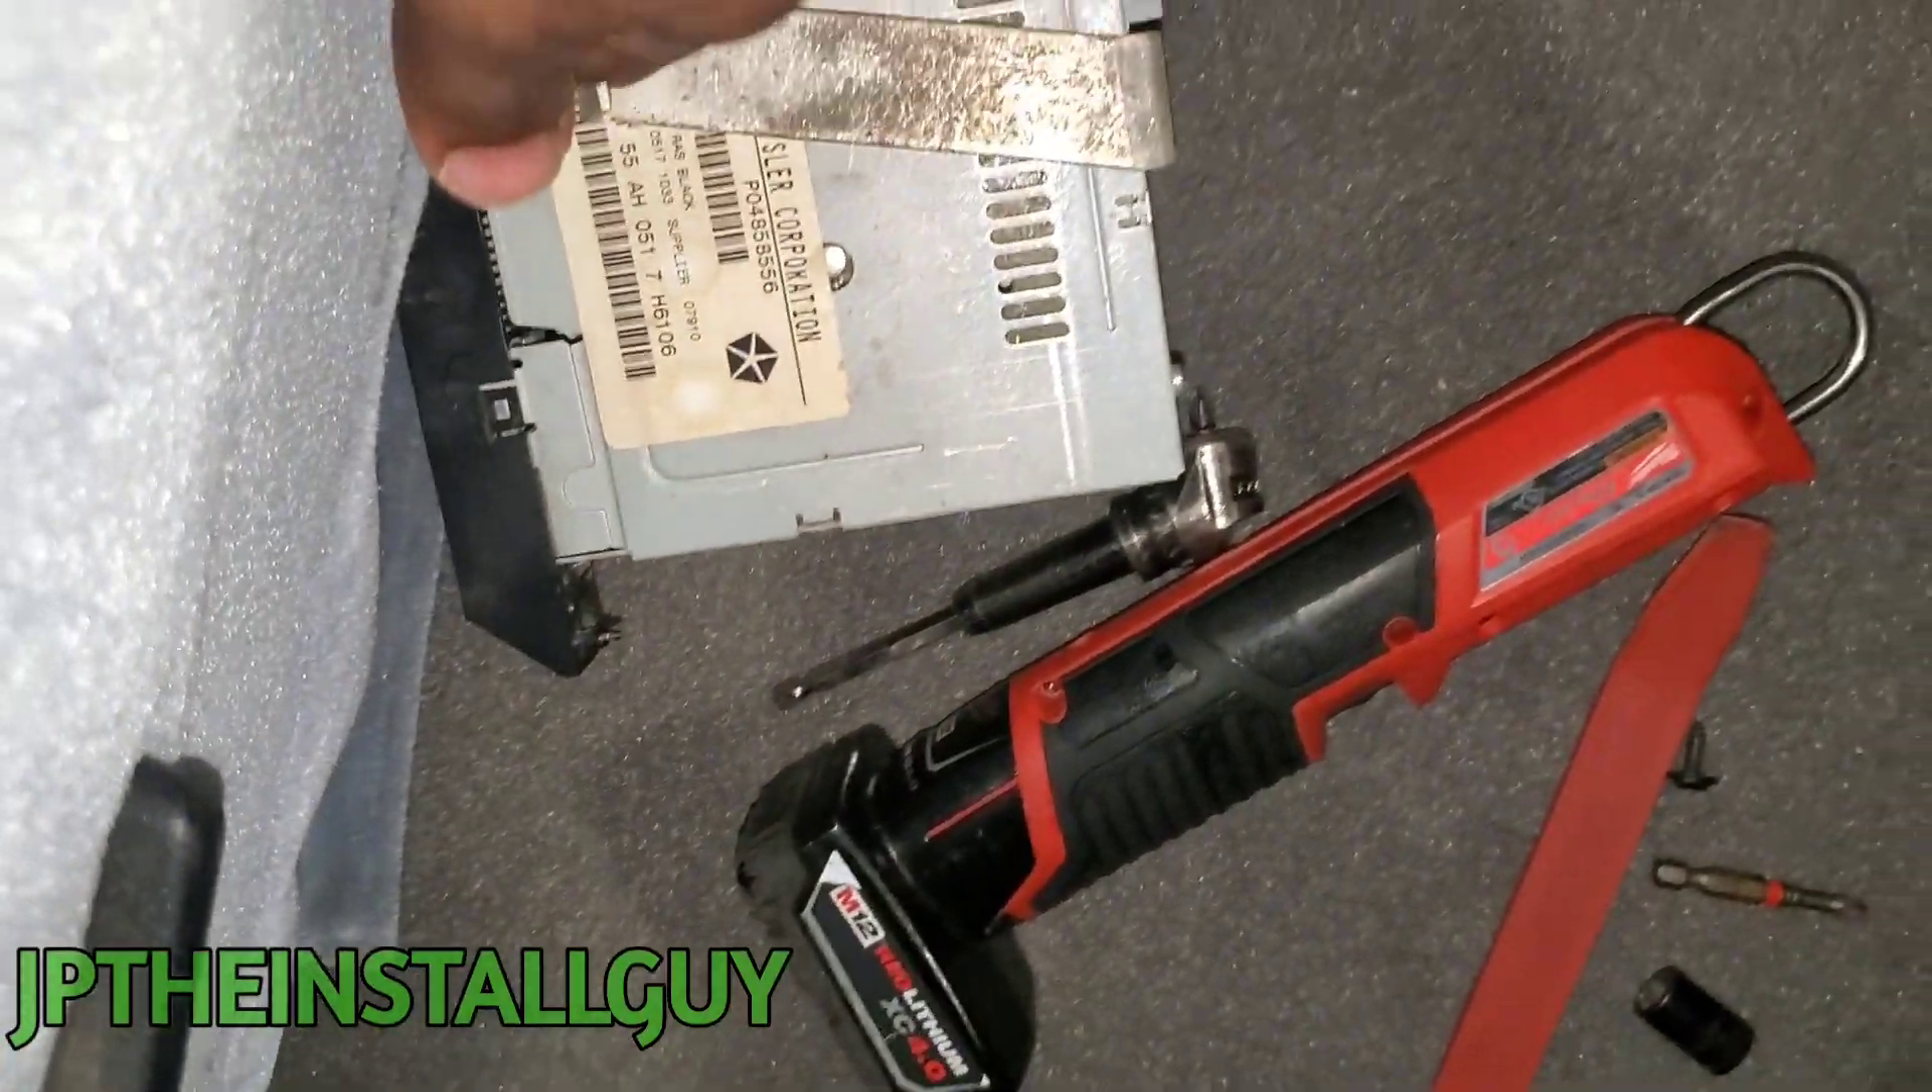As you can see we have that radio out.